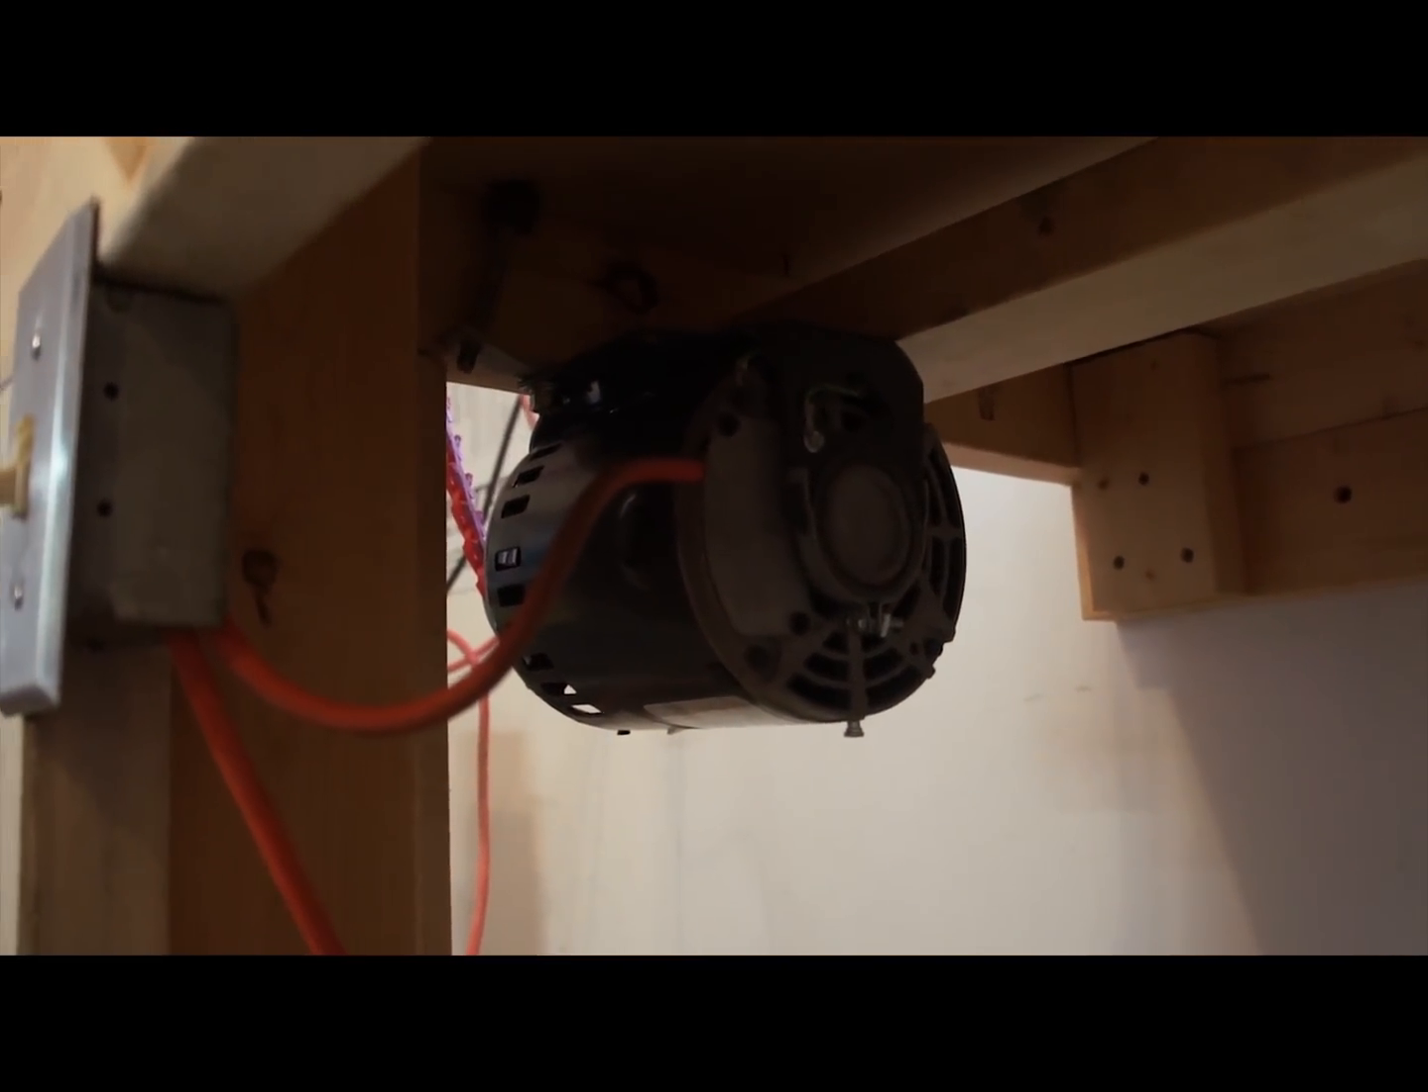That motor mount or the motor I should say is actually mounted to that beam I put across for really no apparent reason.